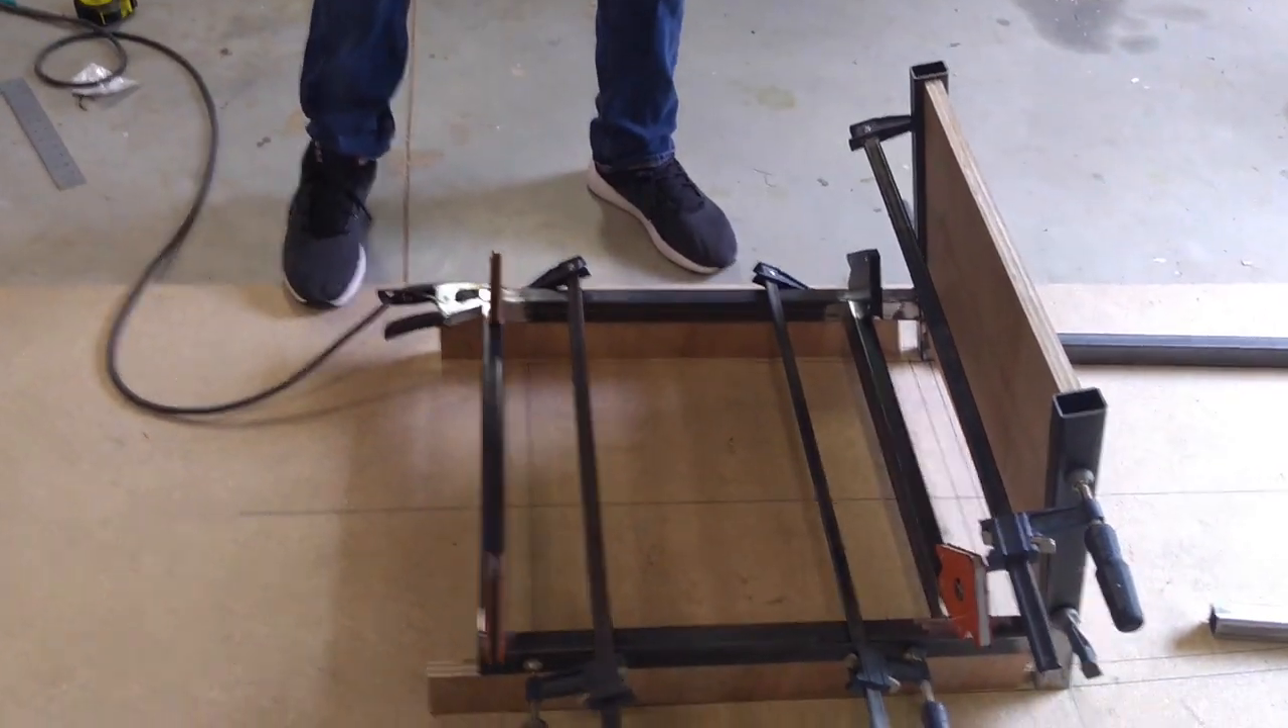We've prepped the back piece of the frame, so we have it all clamped together.